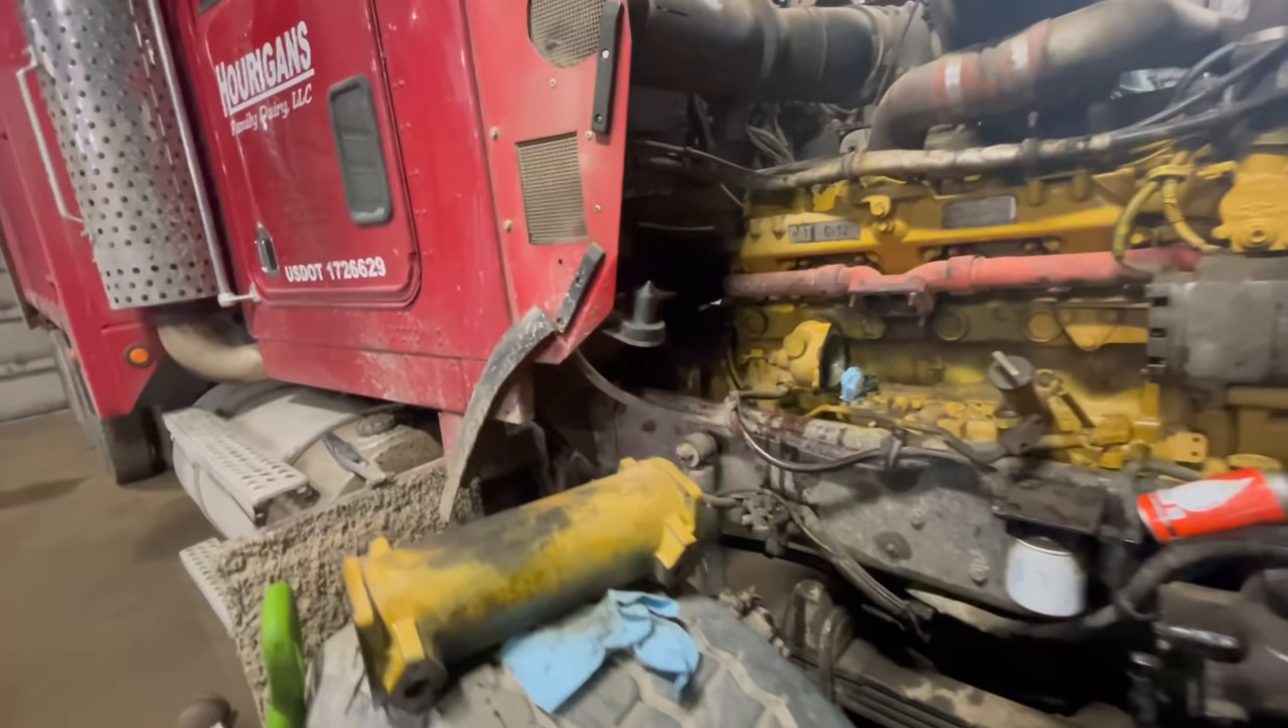All right, we have the oil cooler removed.